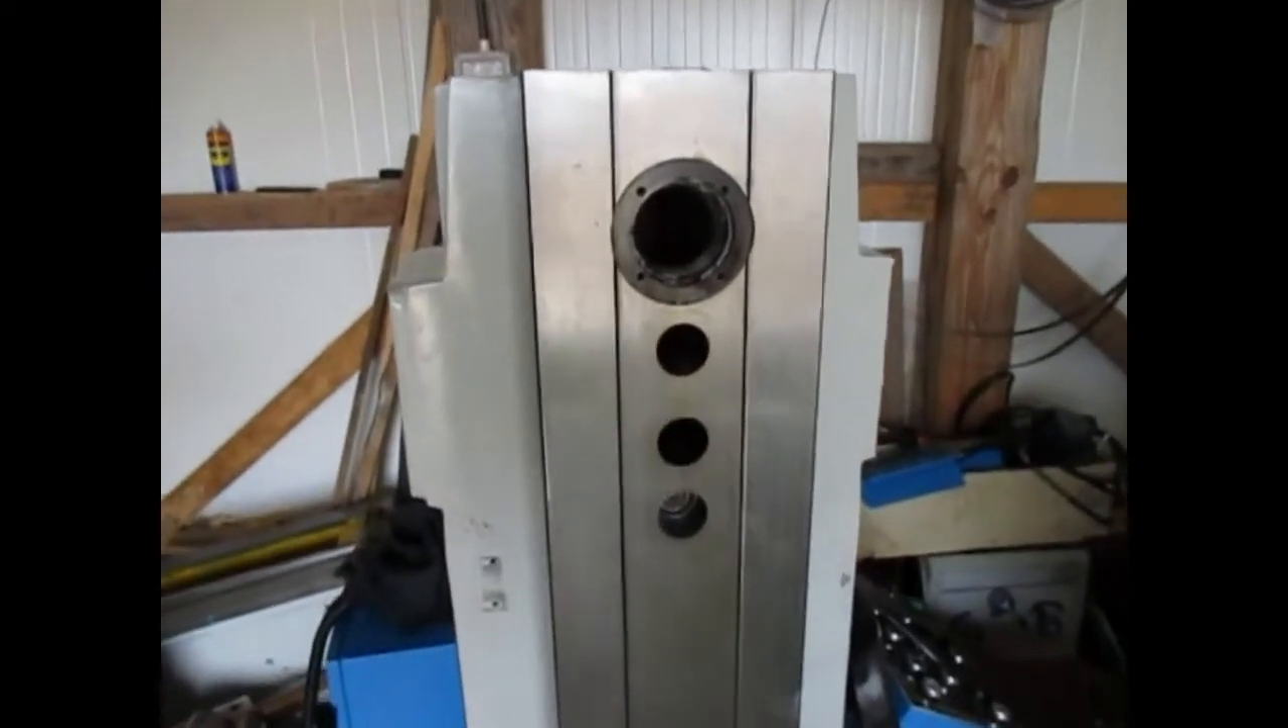So as you can see I've taken the spindle out.